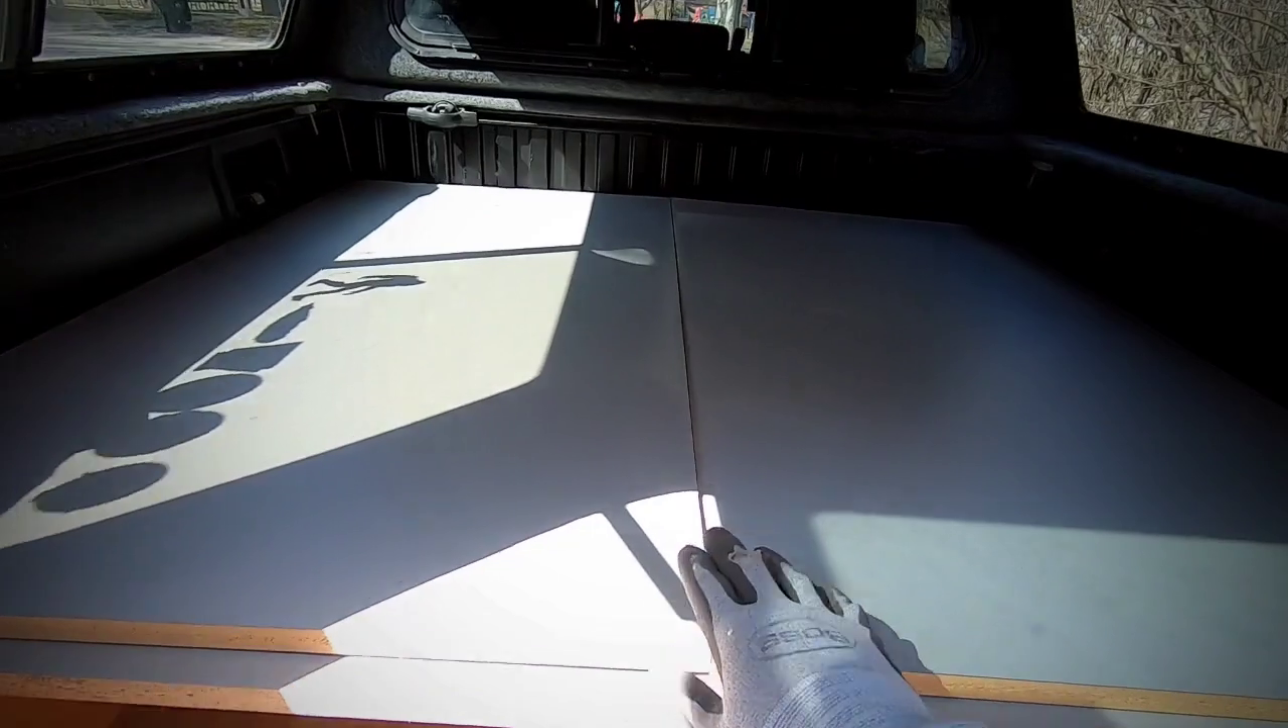All right well i got the two front sheets in.